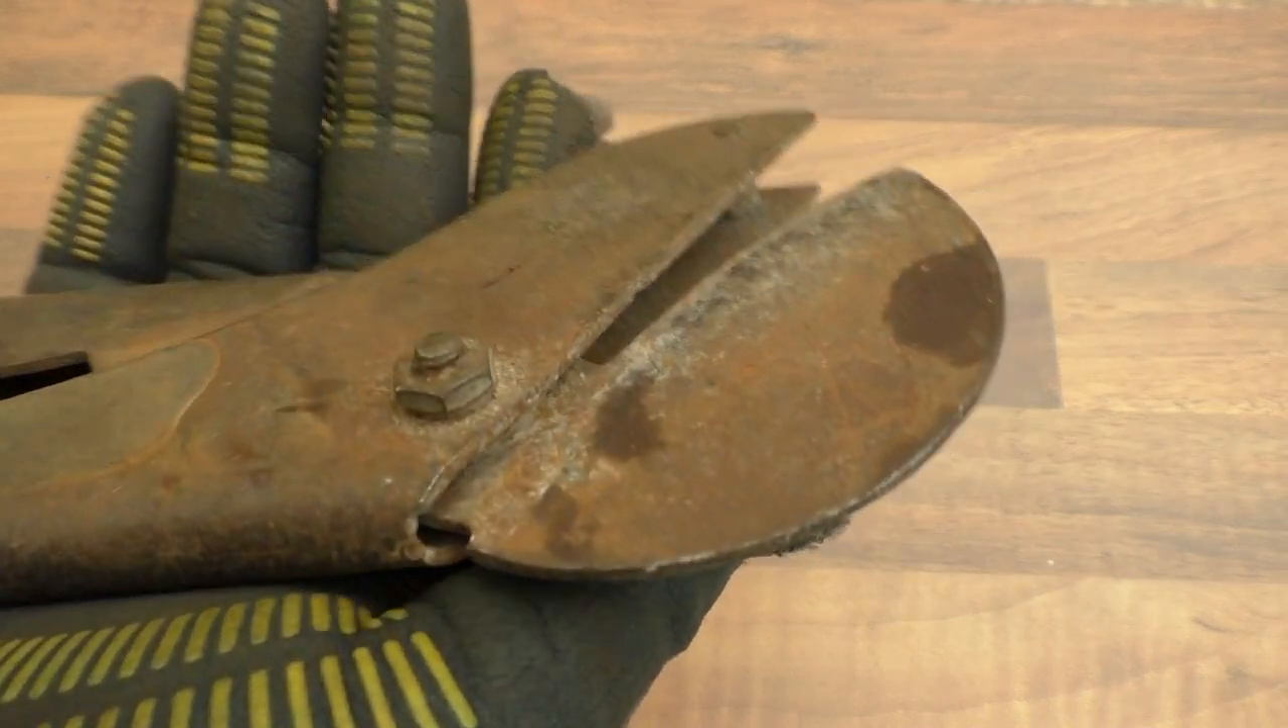There's gaps in the jaws there.